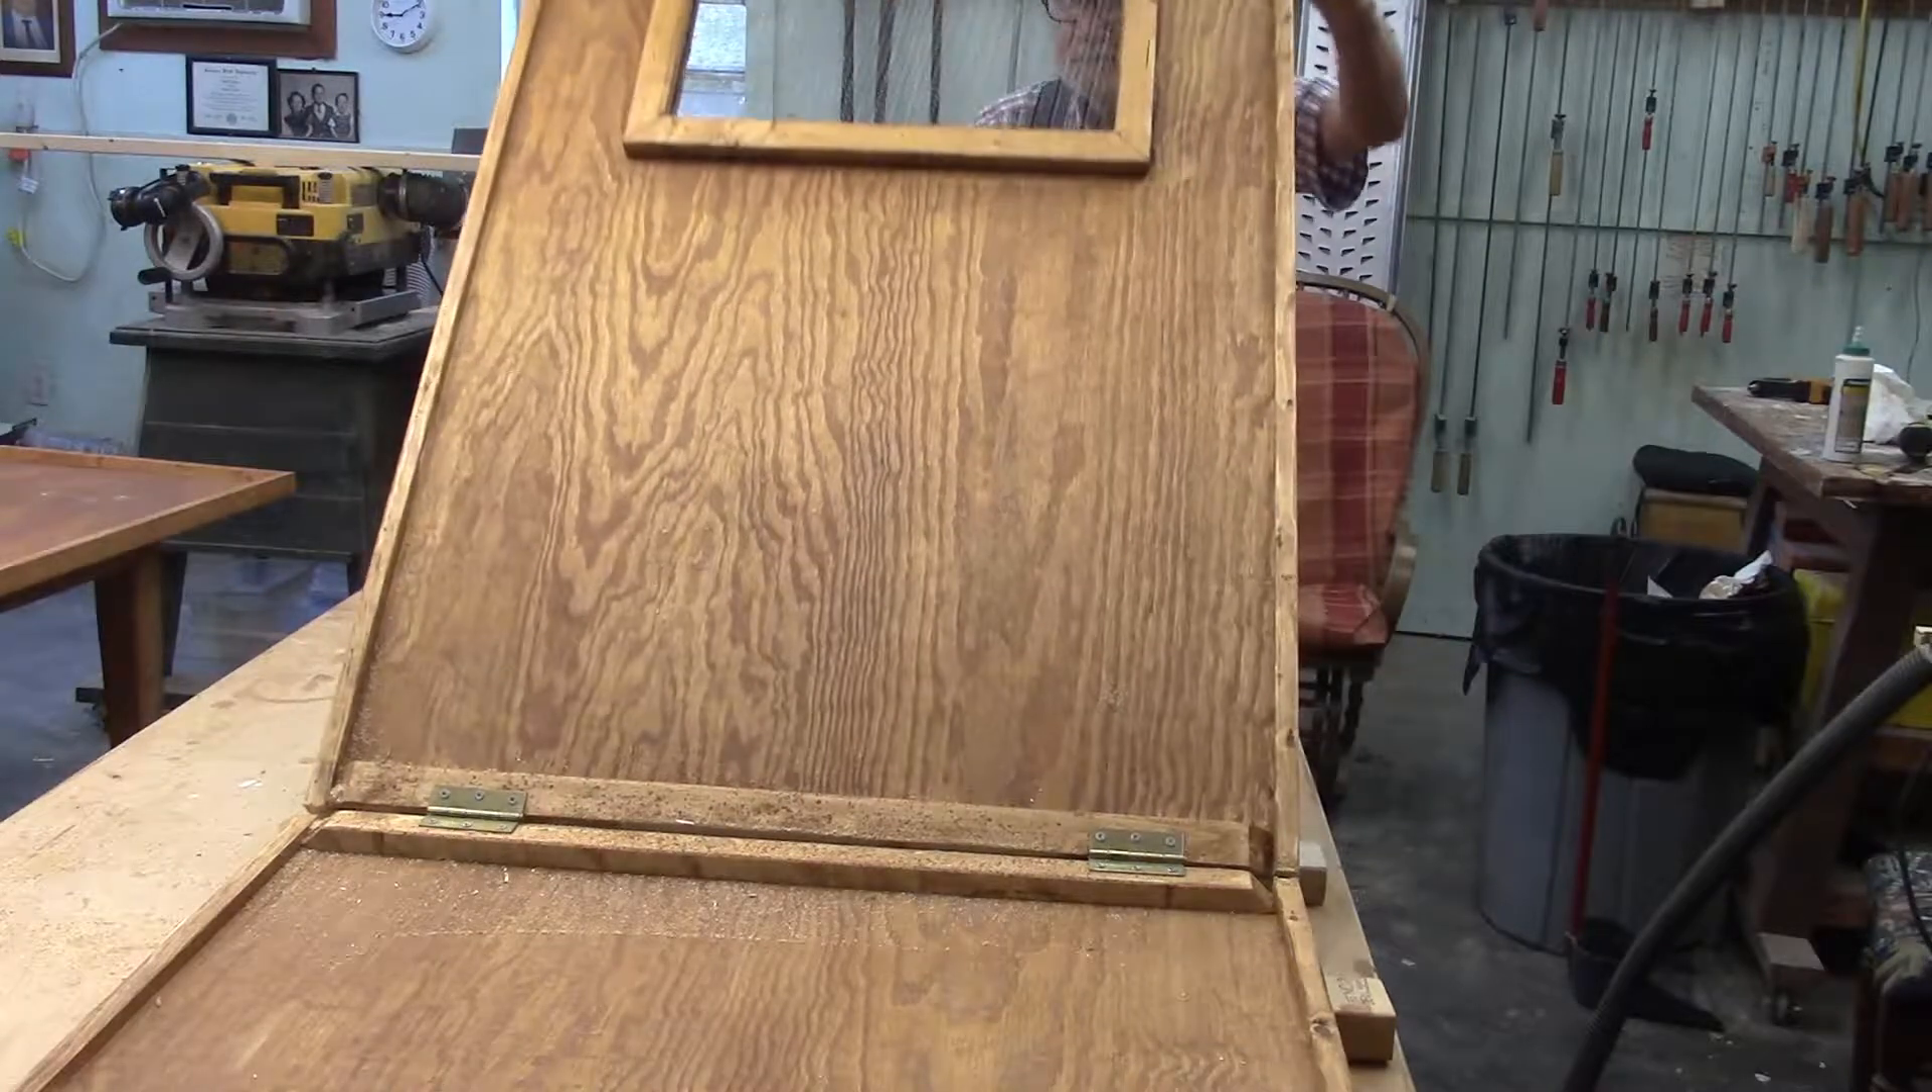And the whole lid is now hinged at the center right there.